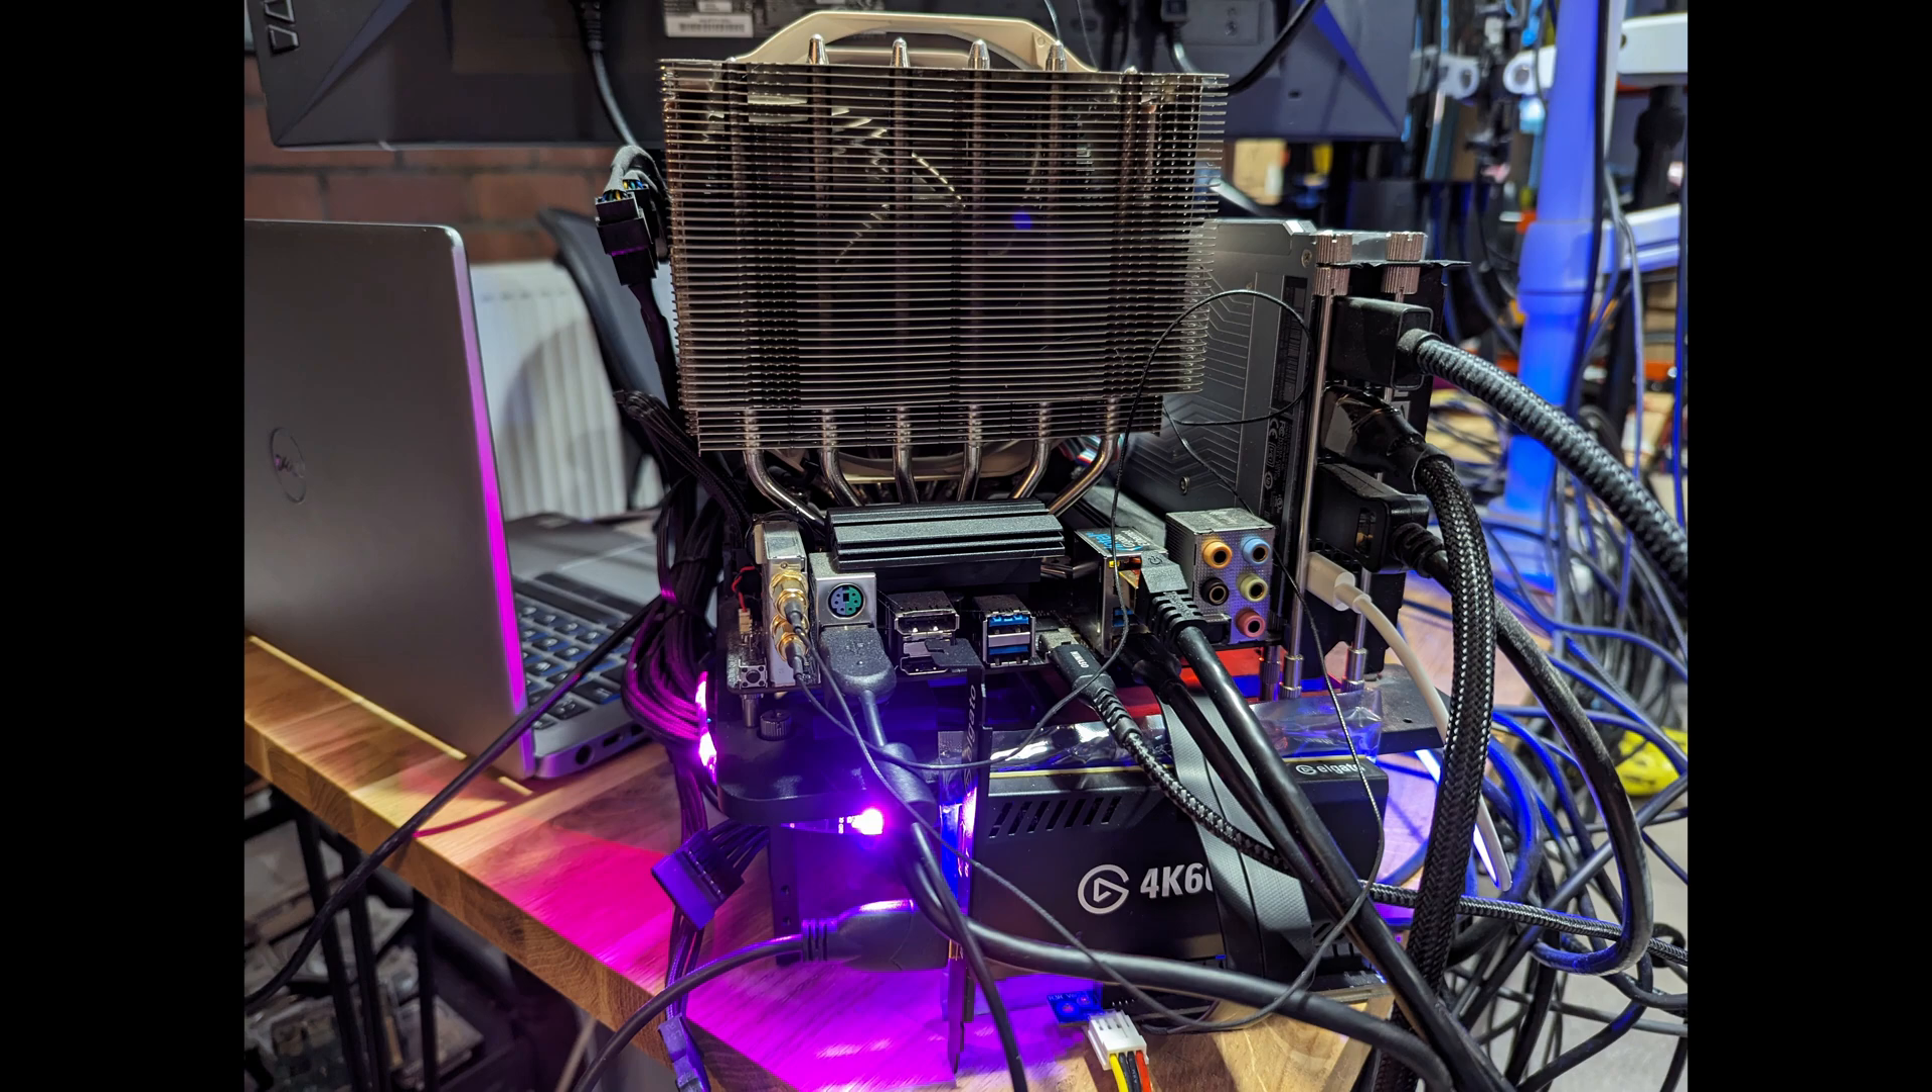So here you can see the Elgato tied to the back.